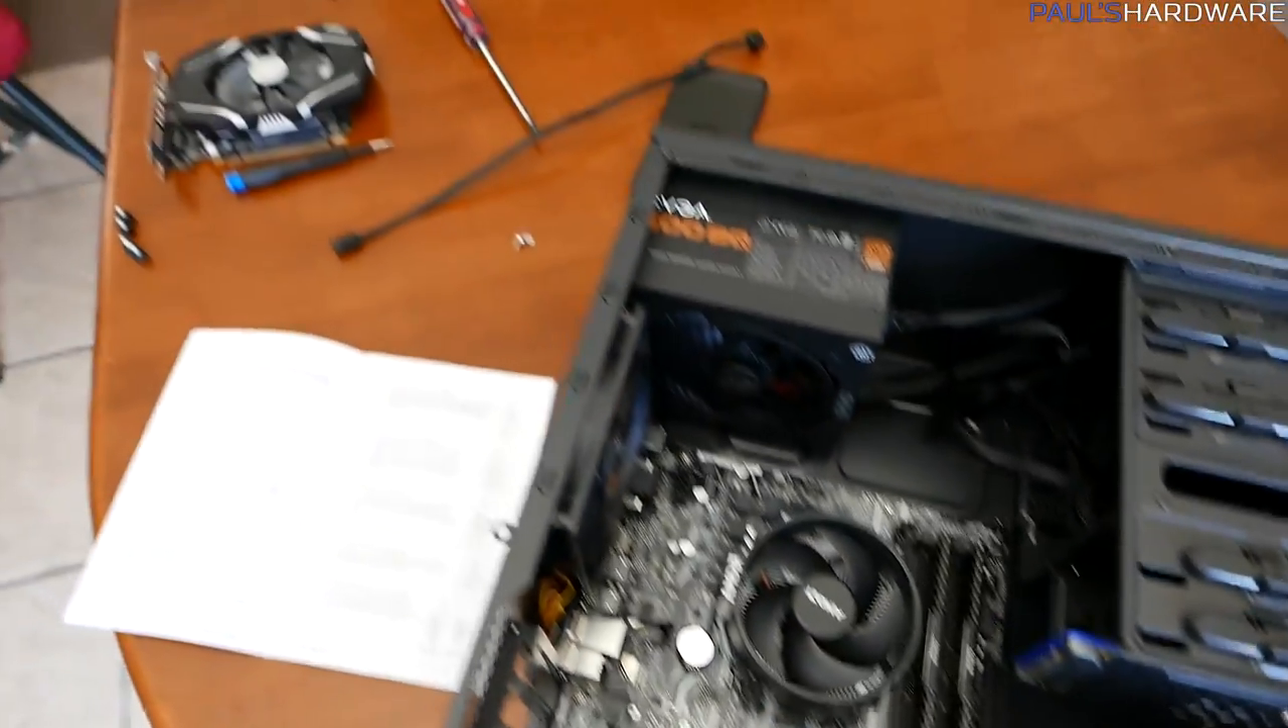So with the motherboard all secured, most of our hardware is actually in the system now, aside from the graphics card, of course.